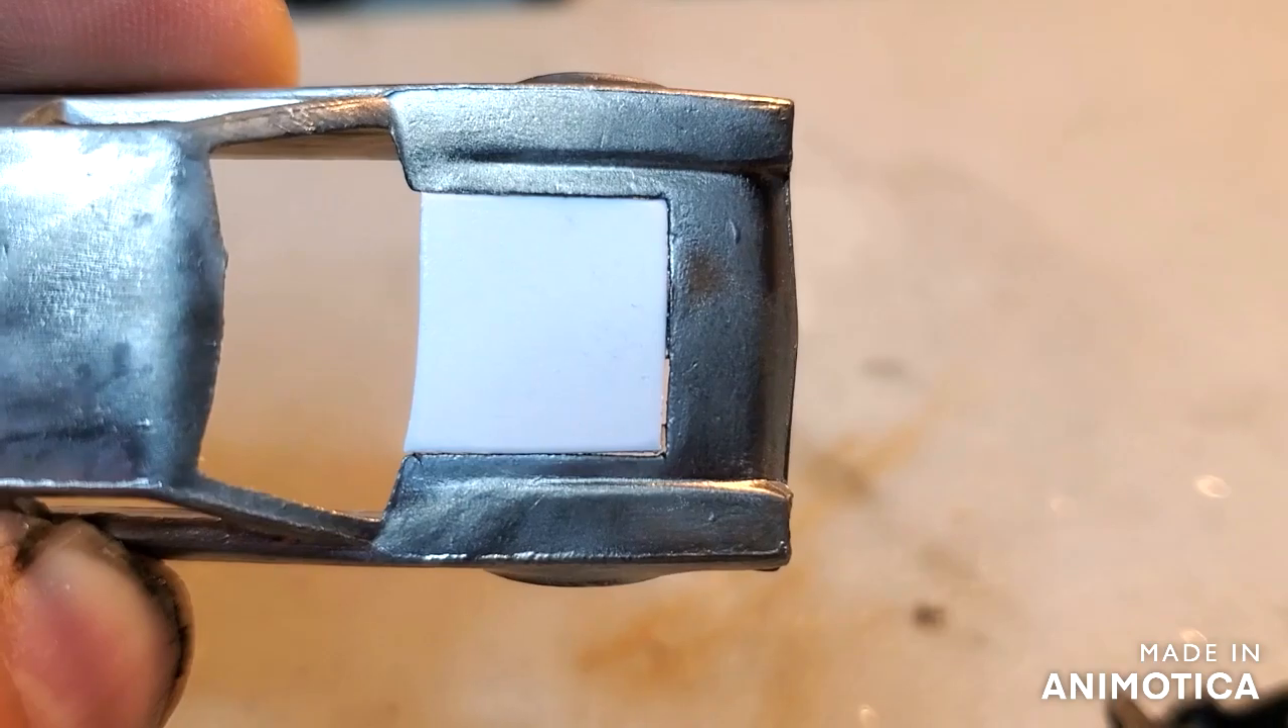So, I was going to do the JB Weld on the hood but I'm like, why not just do a piece of styrene? So, there it is. Pretty close. There's a little gap but, you know, it's not going to be perfect.